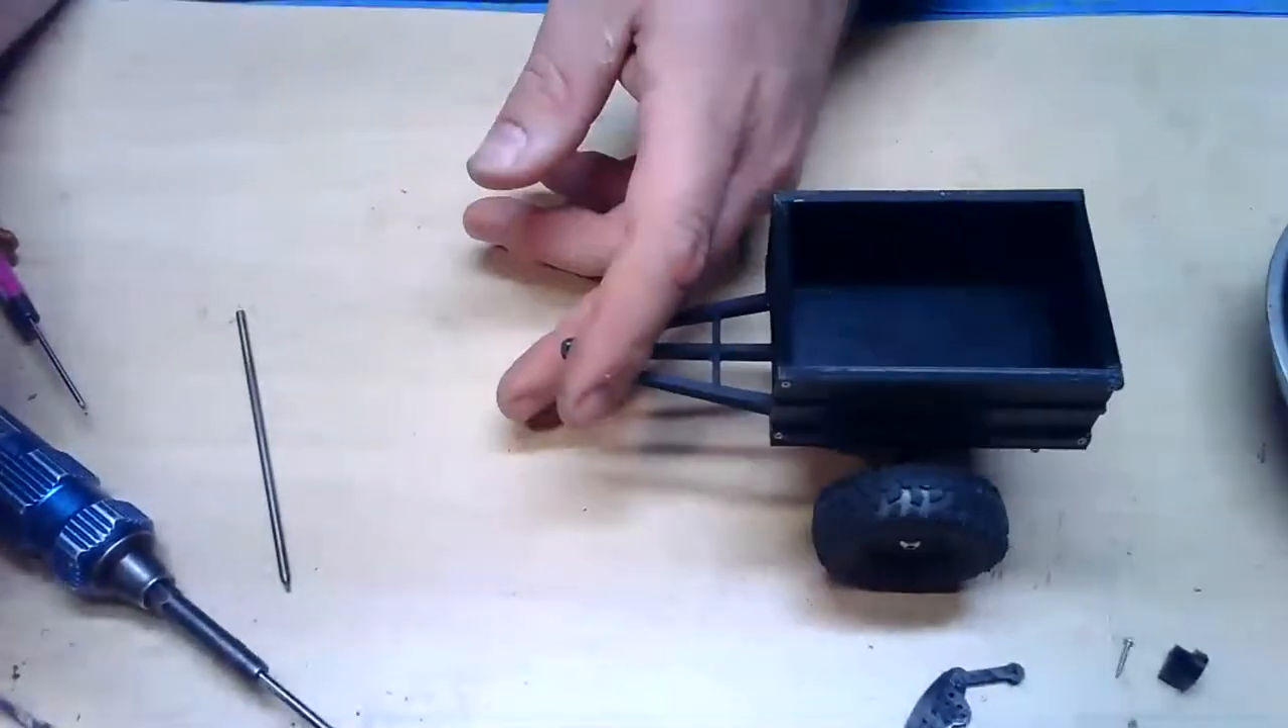Now we have some wheels on the trailer and you can see the suspension and you can see the suspension working here.